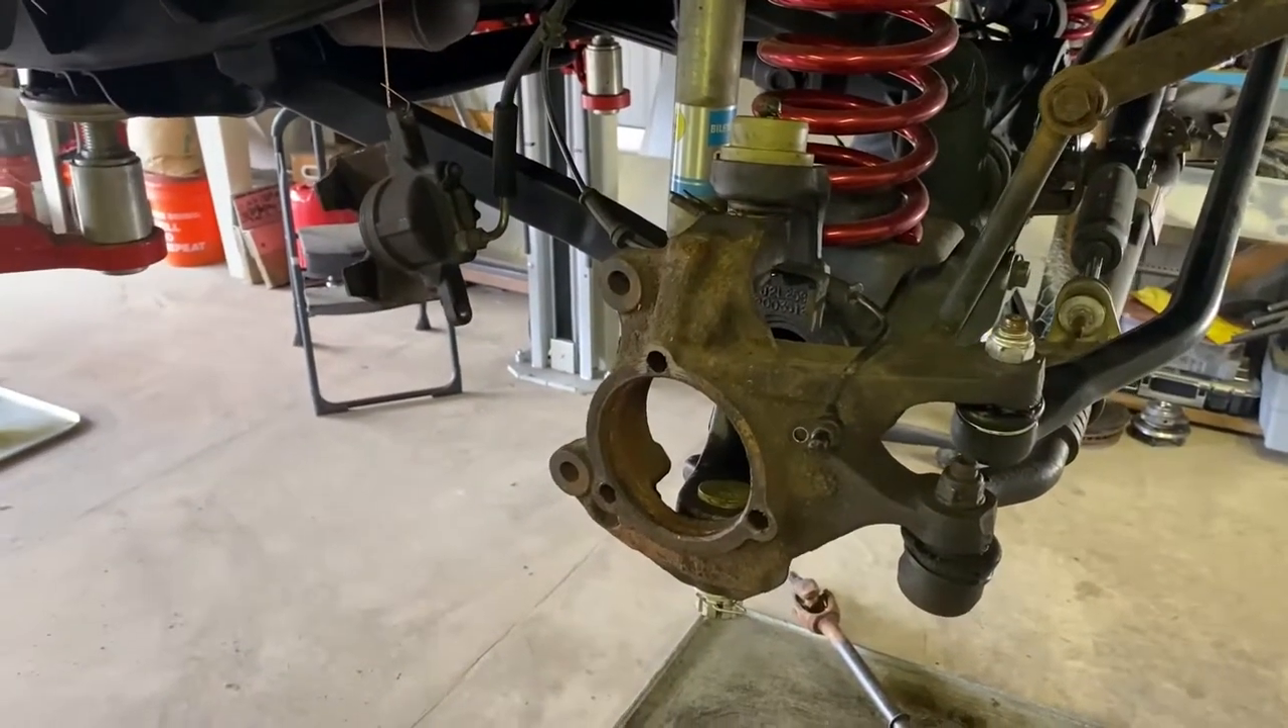We've got the front hub off, axles out, and actually they came out really well.